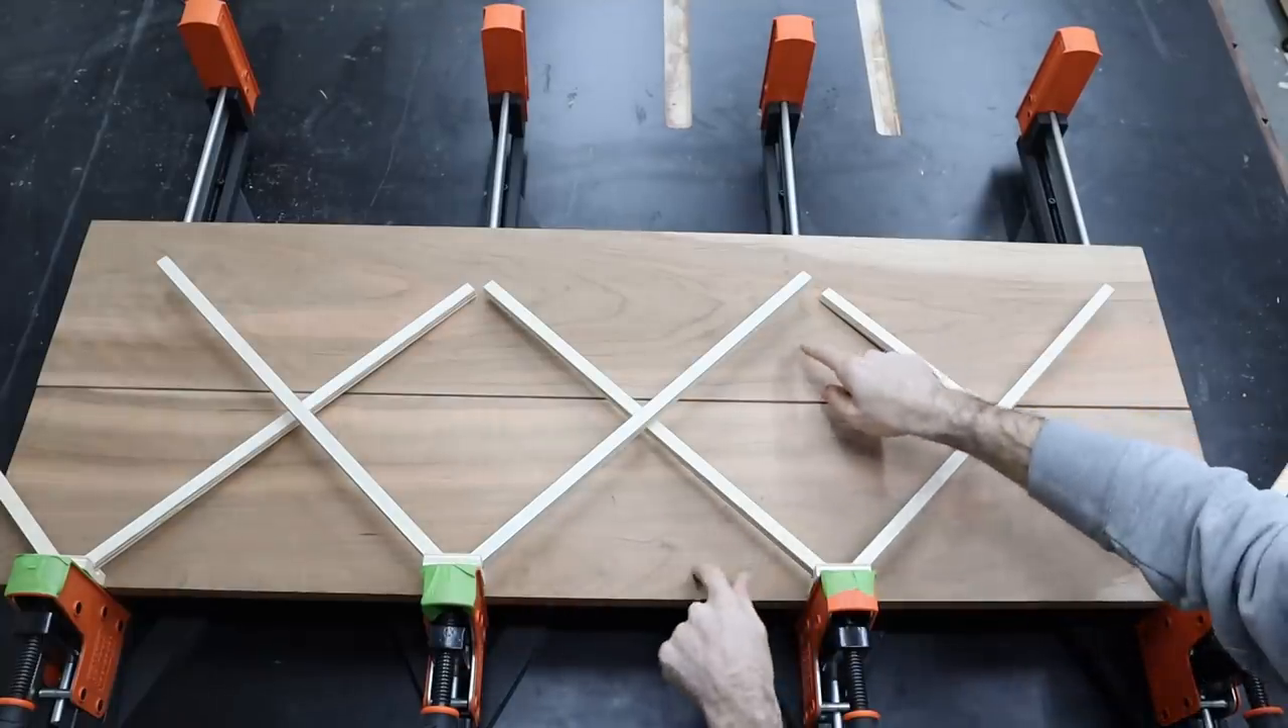Notice these clamps are perfectly spaced and the entire joint between my two 8 -inch boards falls perfectly inside these flying V's.